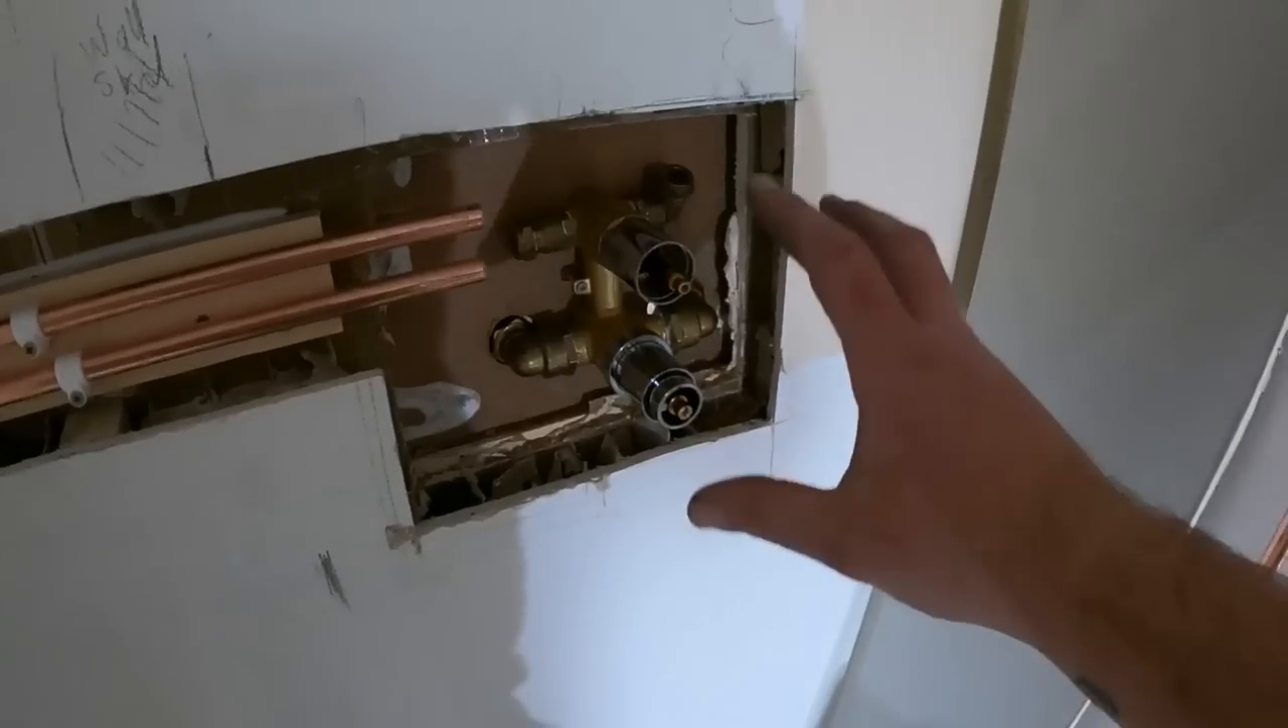So i've now mounted the valve in the wall.